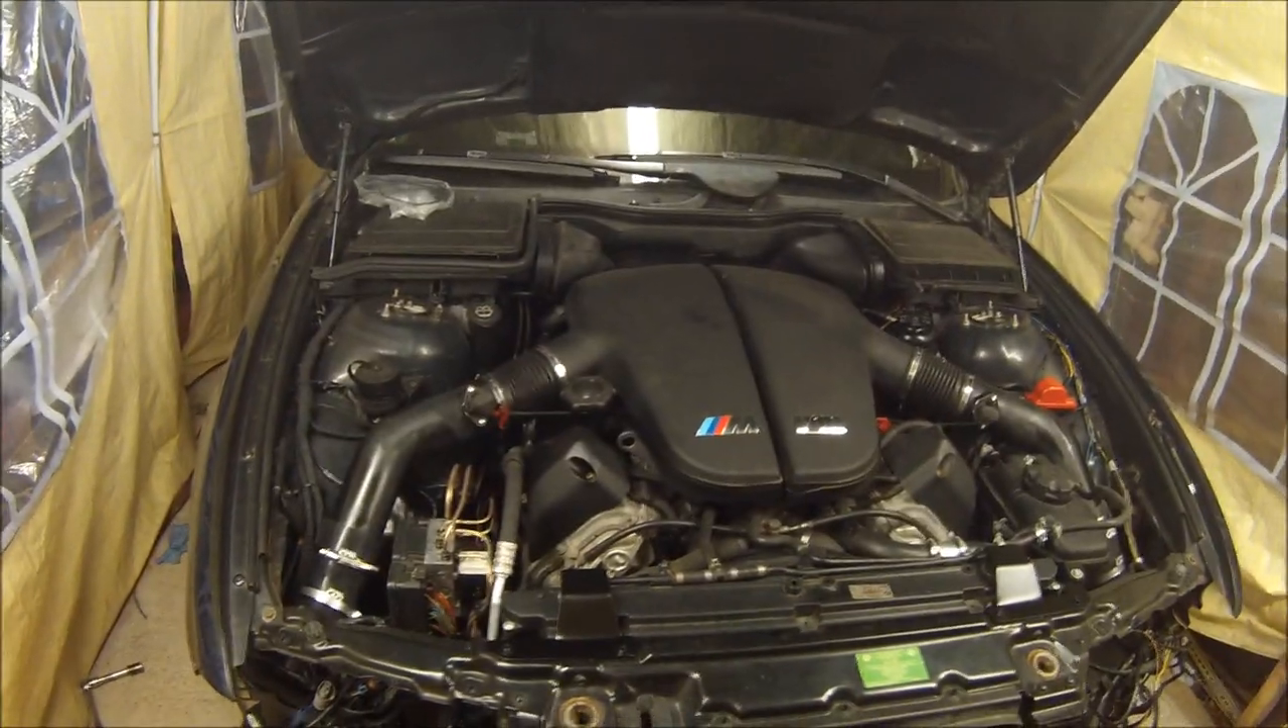That's the intake tubes back on as you can see again, Tony the Tiger effect.